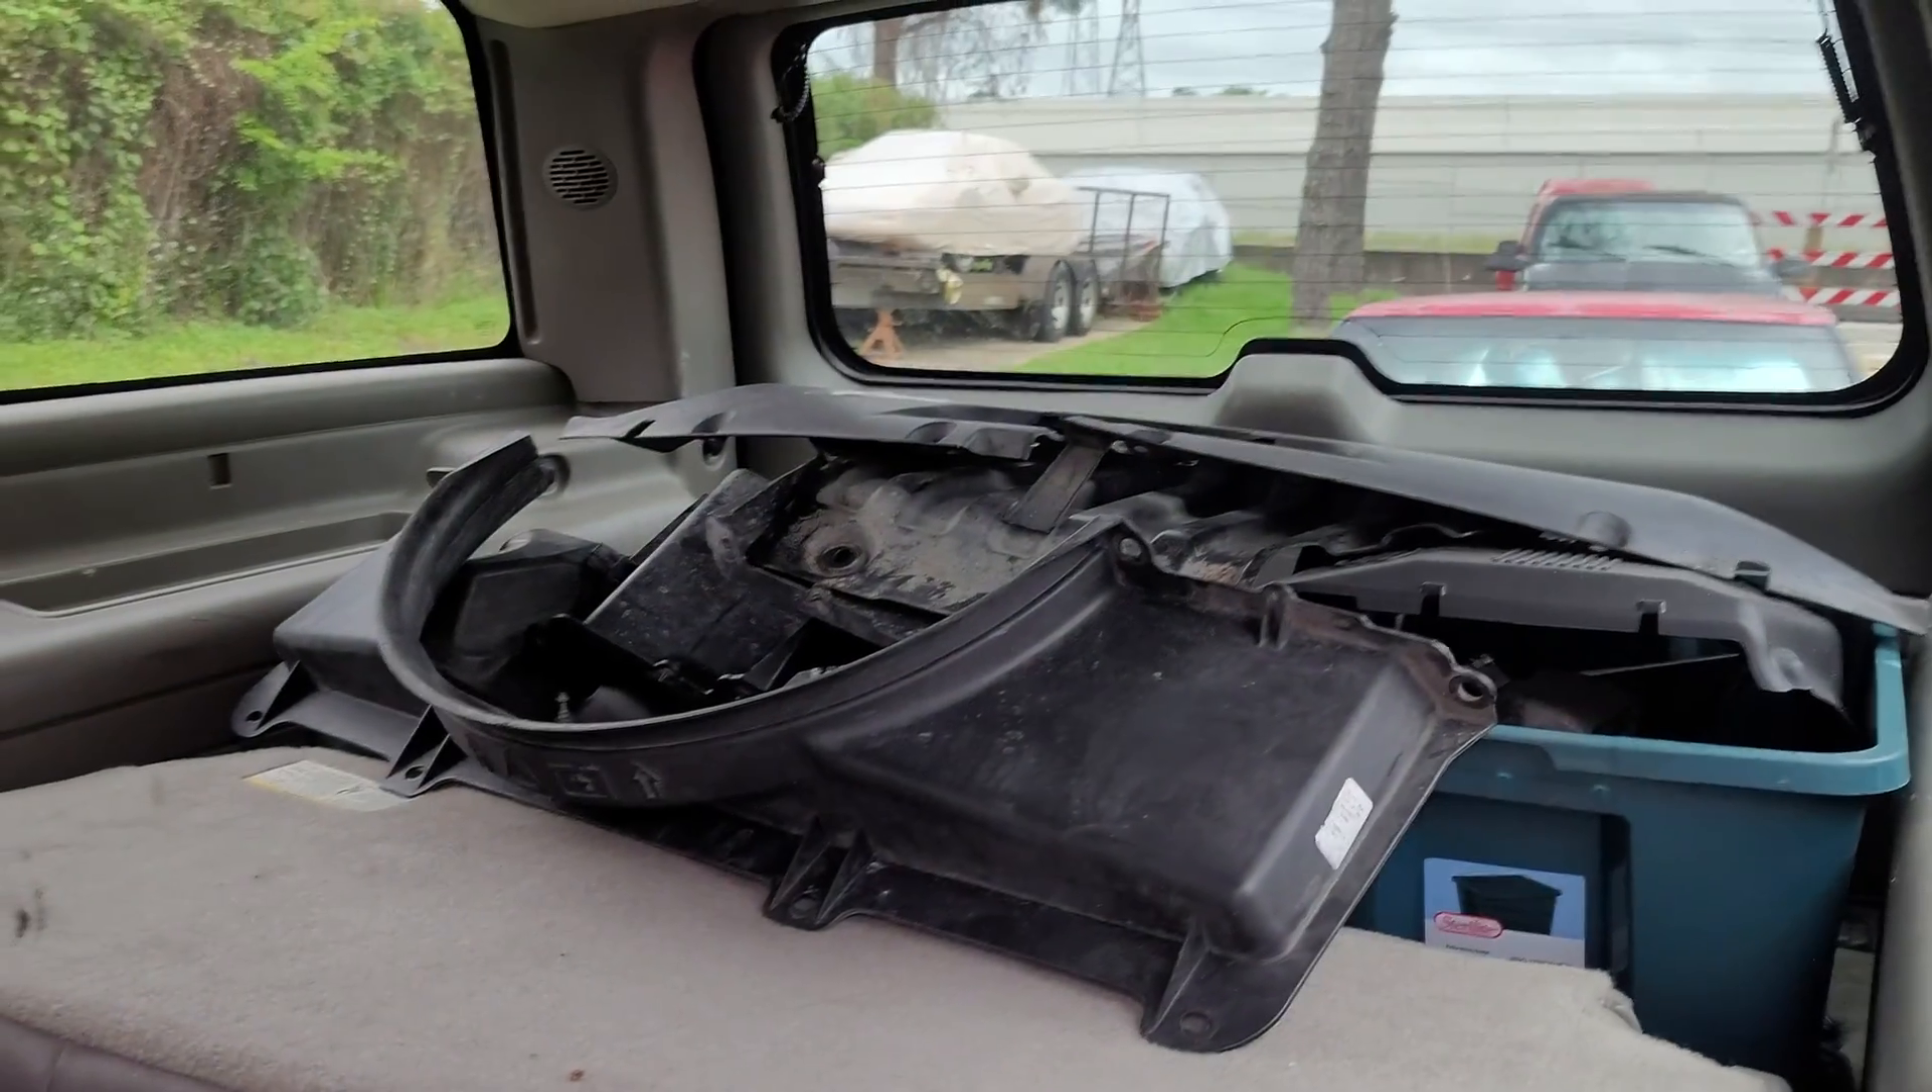There's the rest of our parts waiting to be put in.